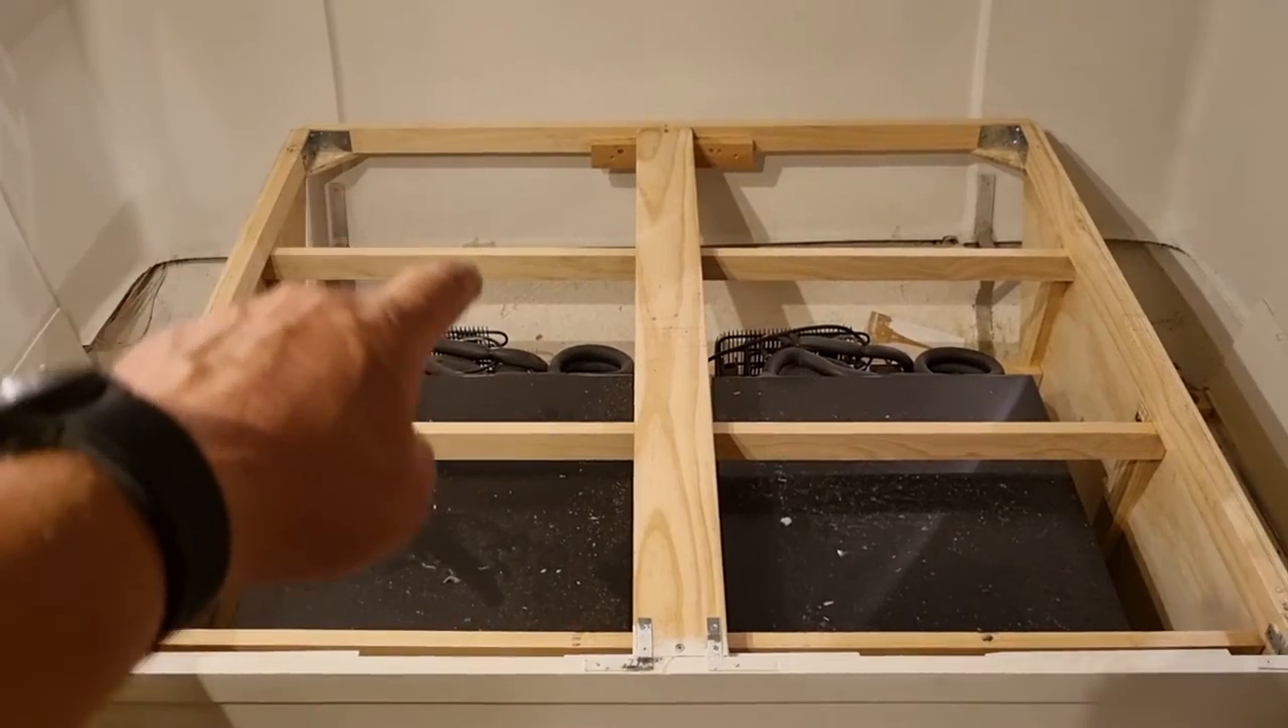Right, there's the frame all stripped down, and we're ready to go and get the plywood now.